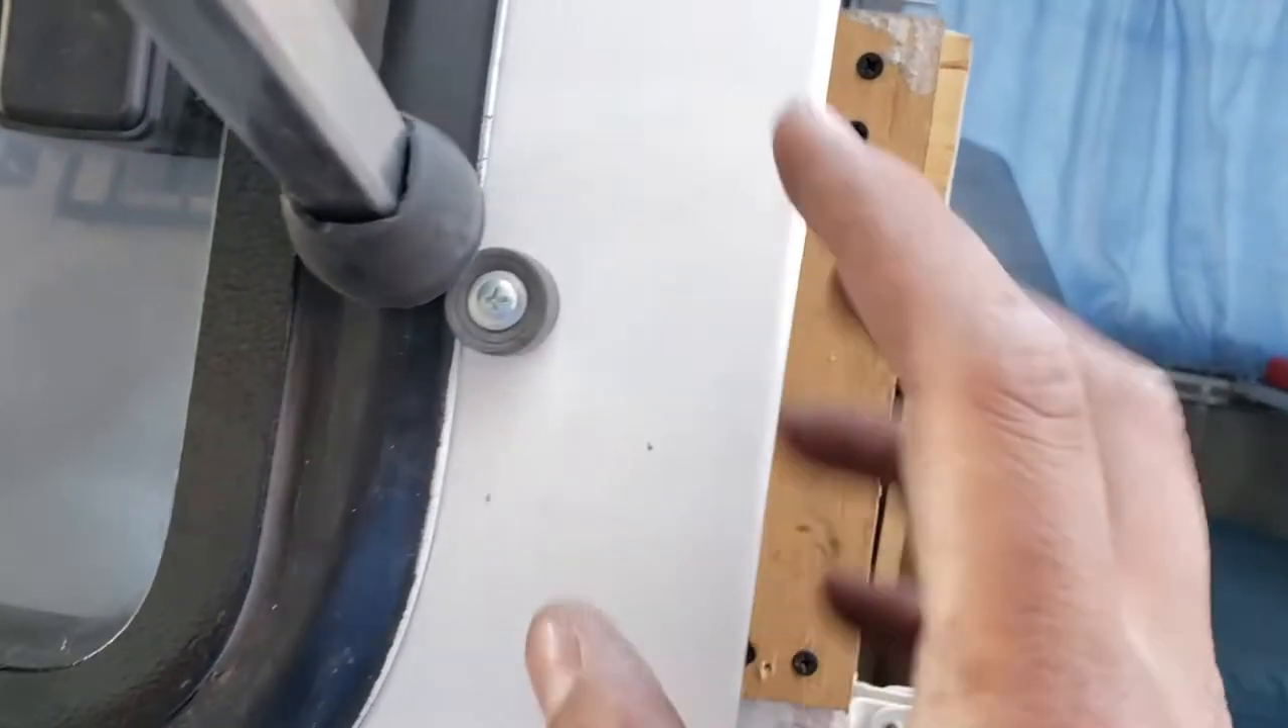Como puedes observar, ahí quedó el tornillo sin ningún problema.